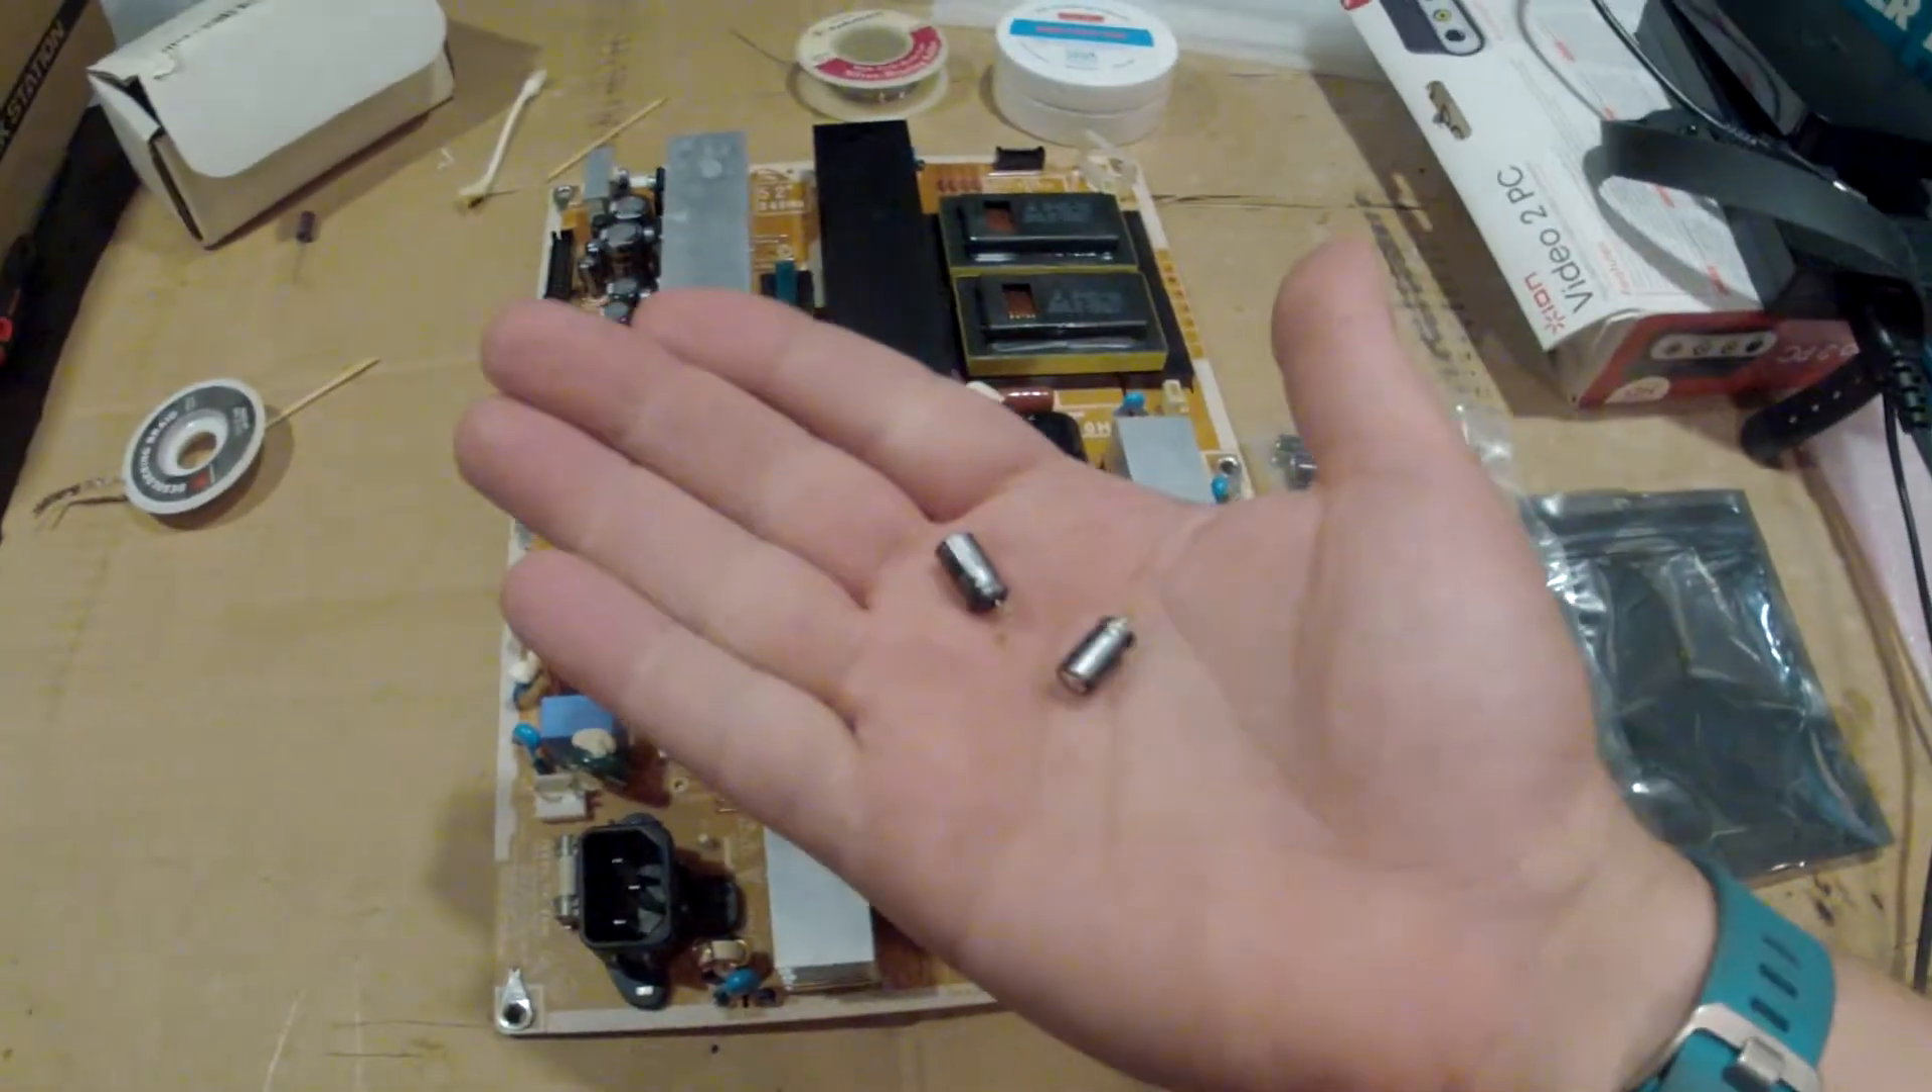So I've taken out two capacitors already.